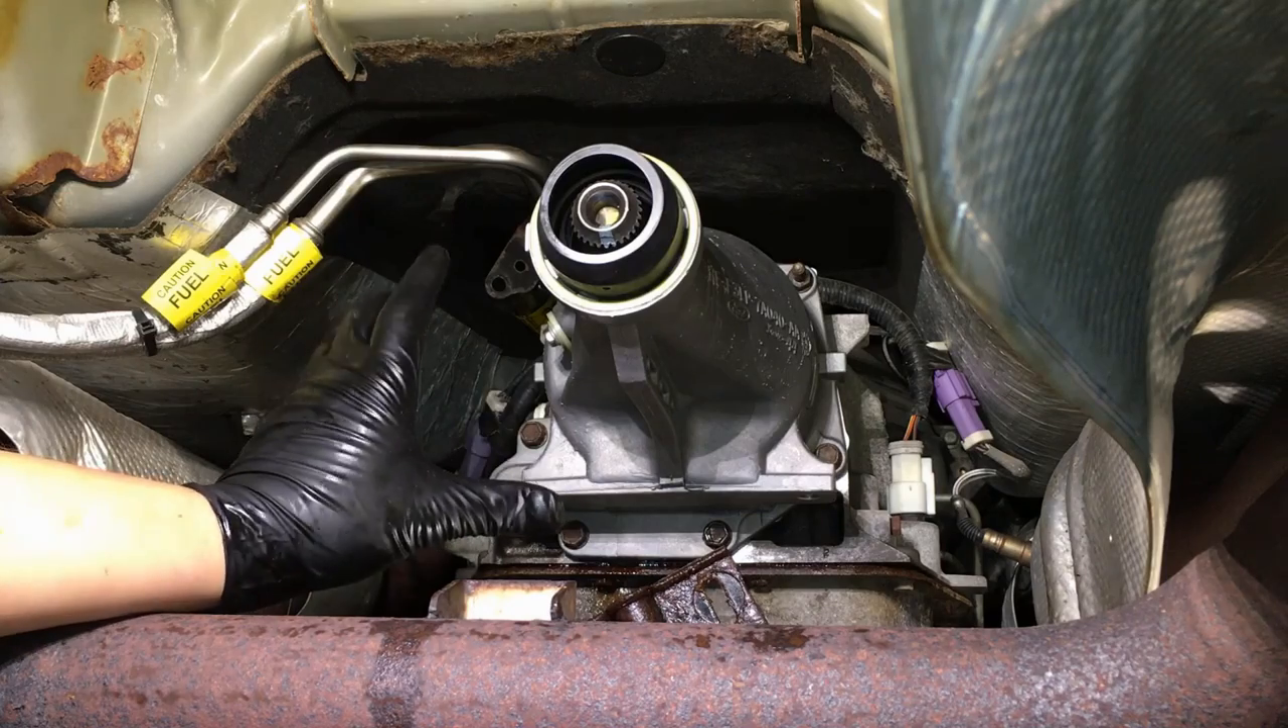At this point the housing is installed so go ahead and start building up back around it with your brackets and such that you may have taken off of it on these studs and all back into place on here.